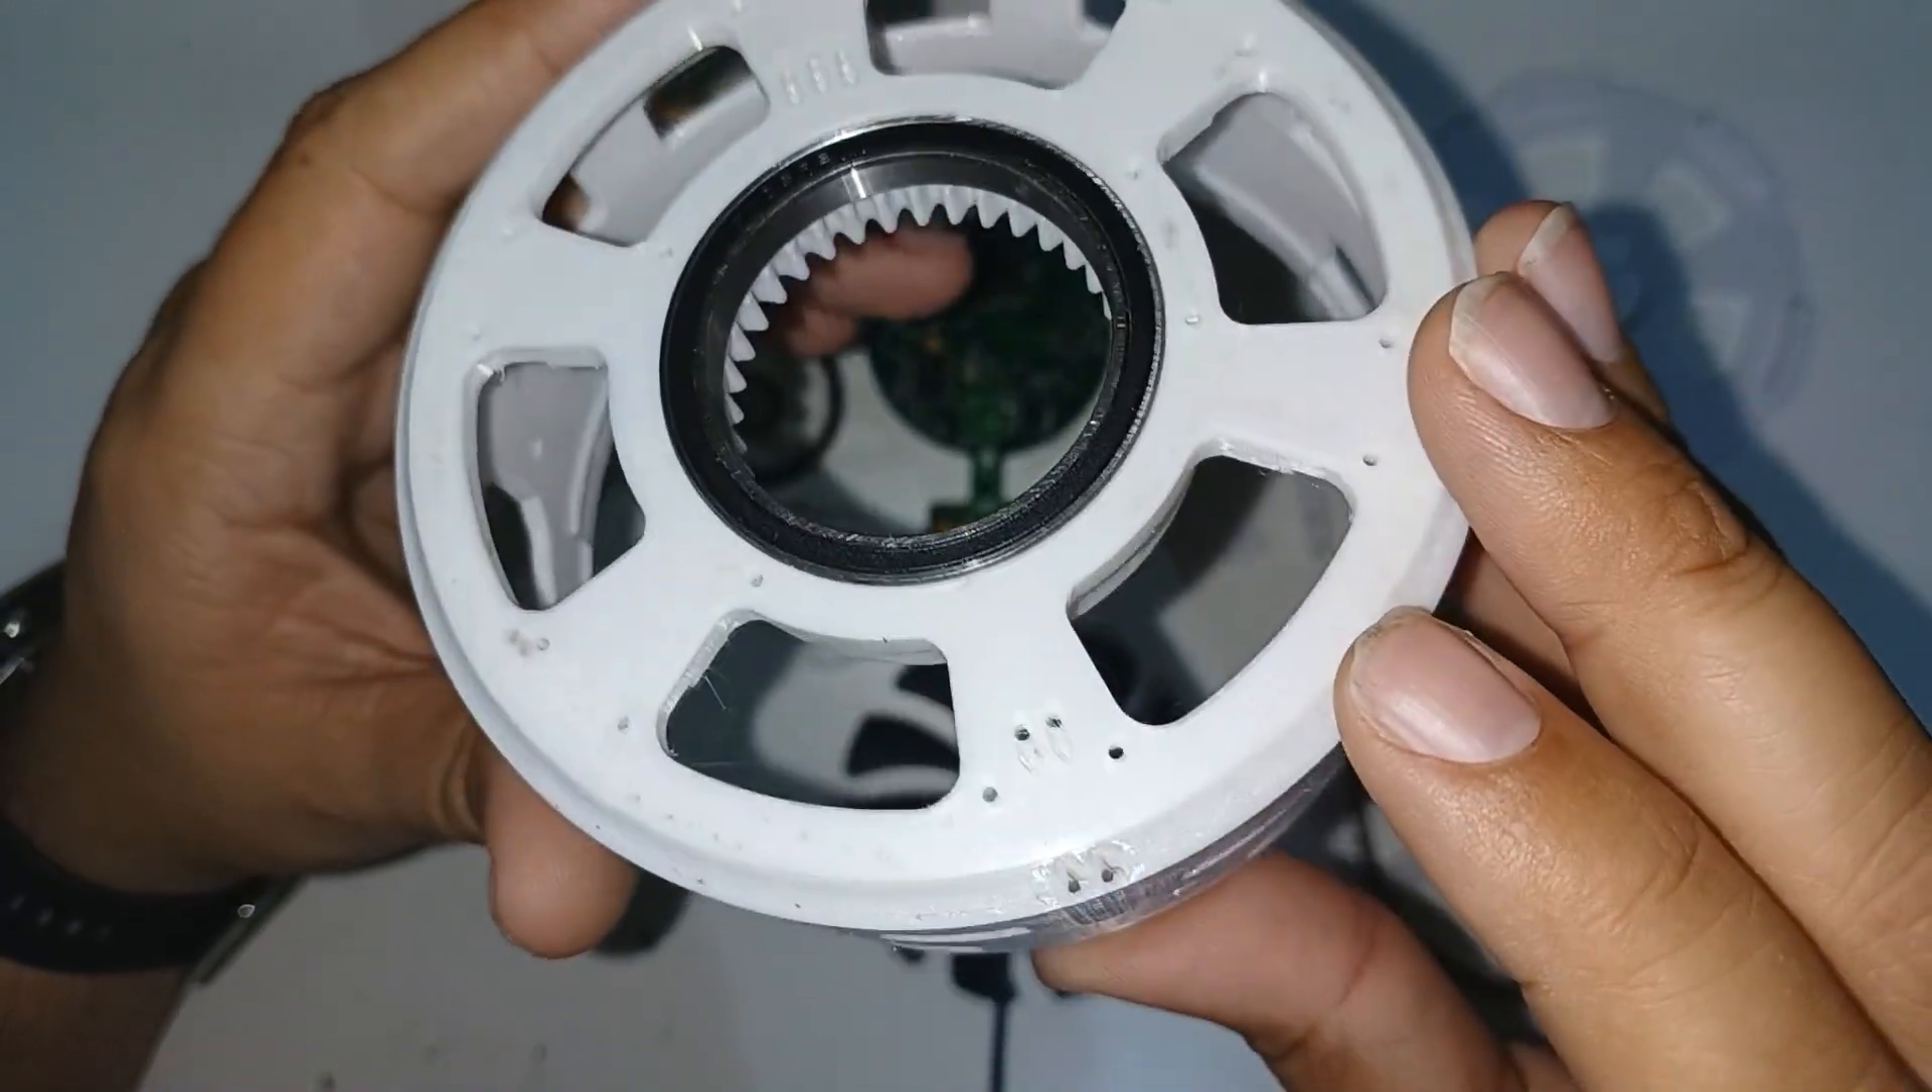The largest piece is the outer casing where you can see that I have already included the bearing for the output shaft.